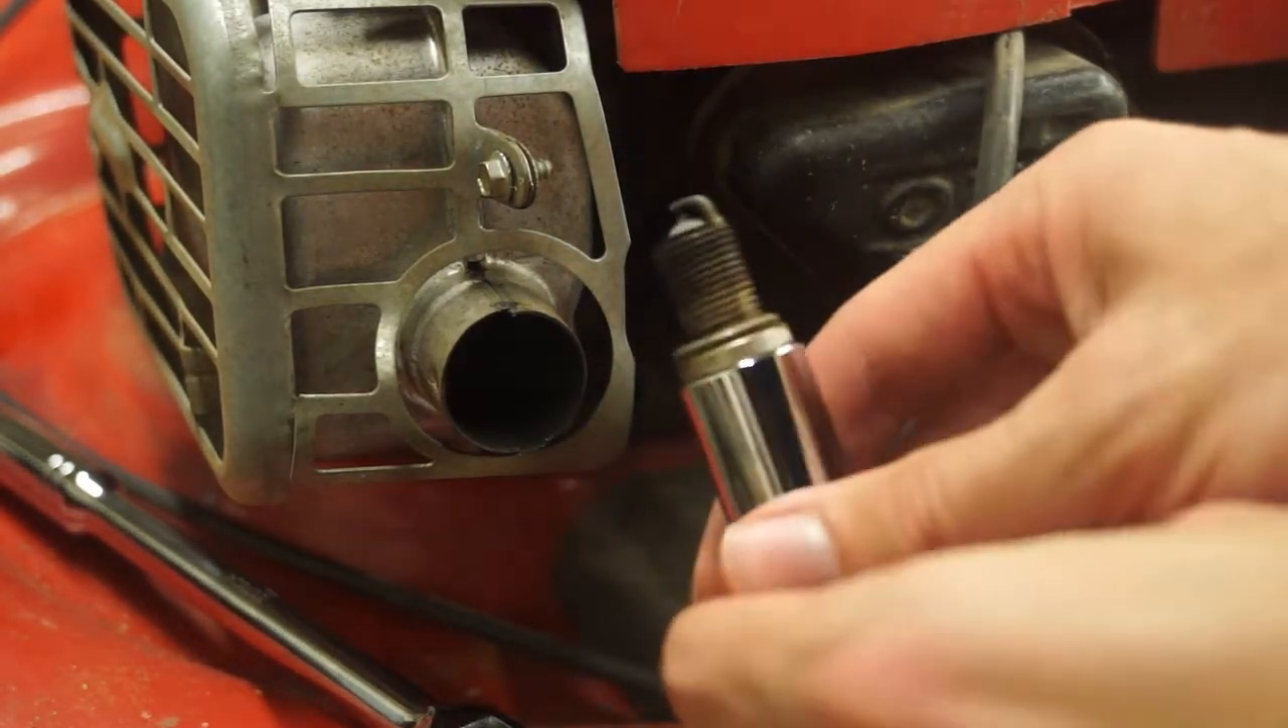And there we go out comes the plug.